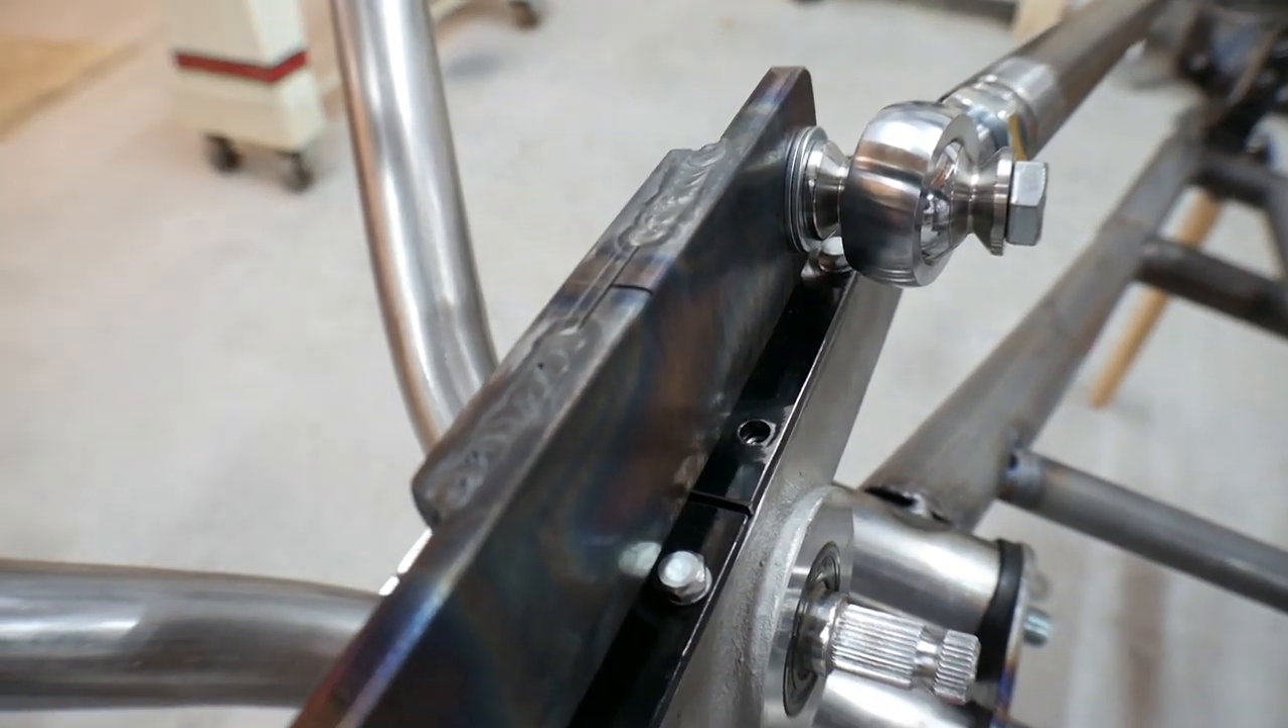All right, now after some cutting, grinding, welding, and all that, I now have my plate welded up here.